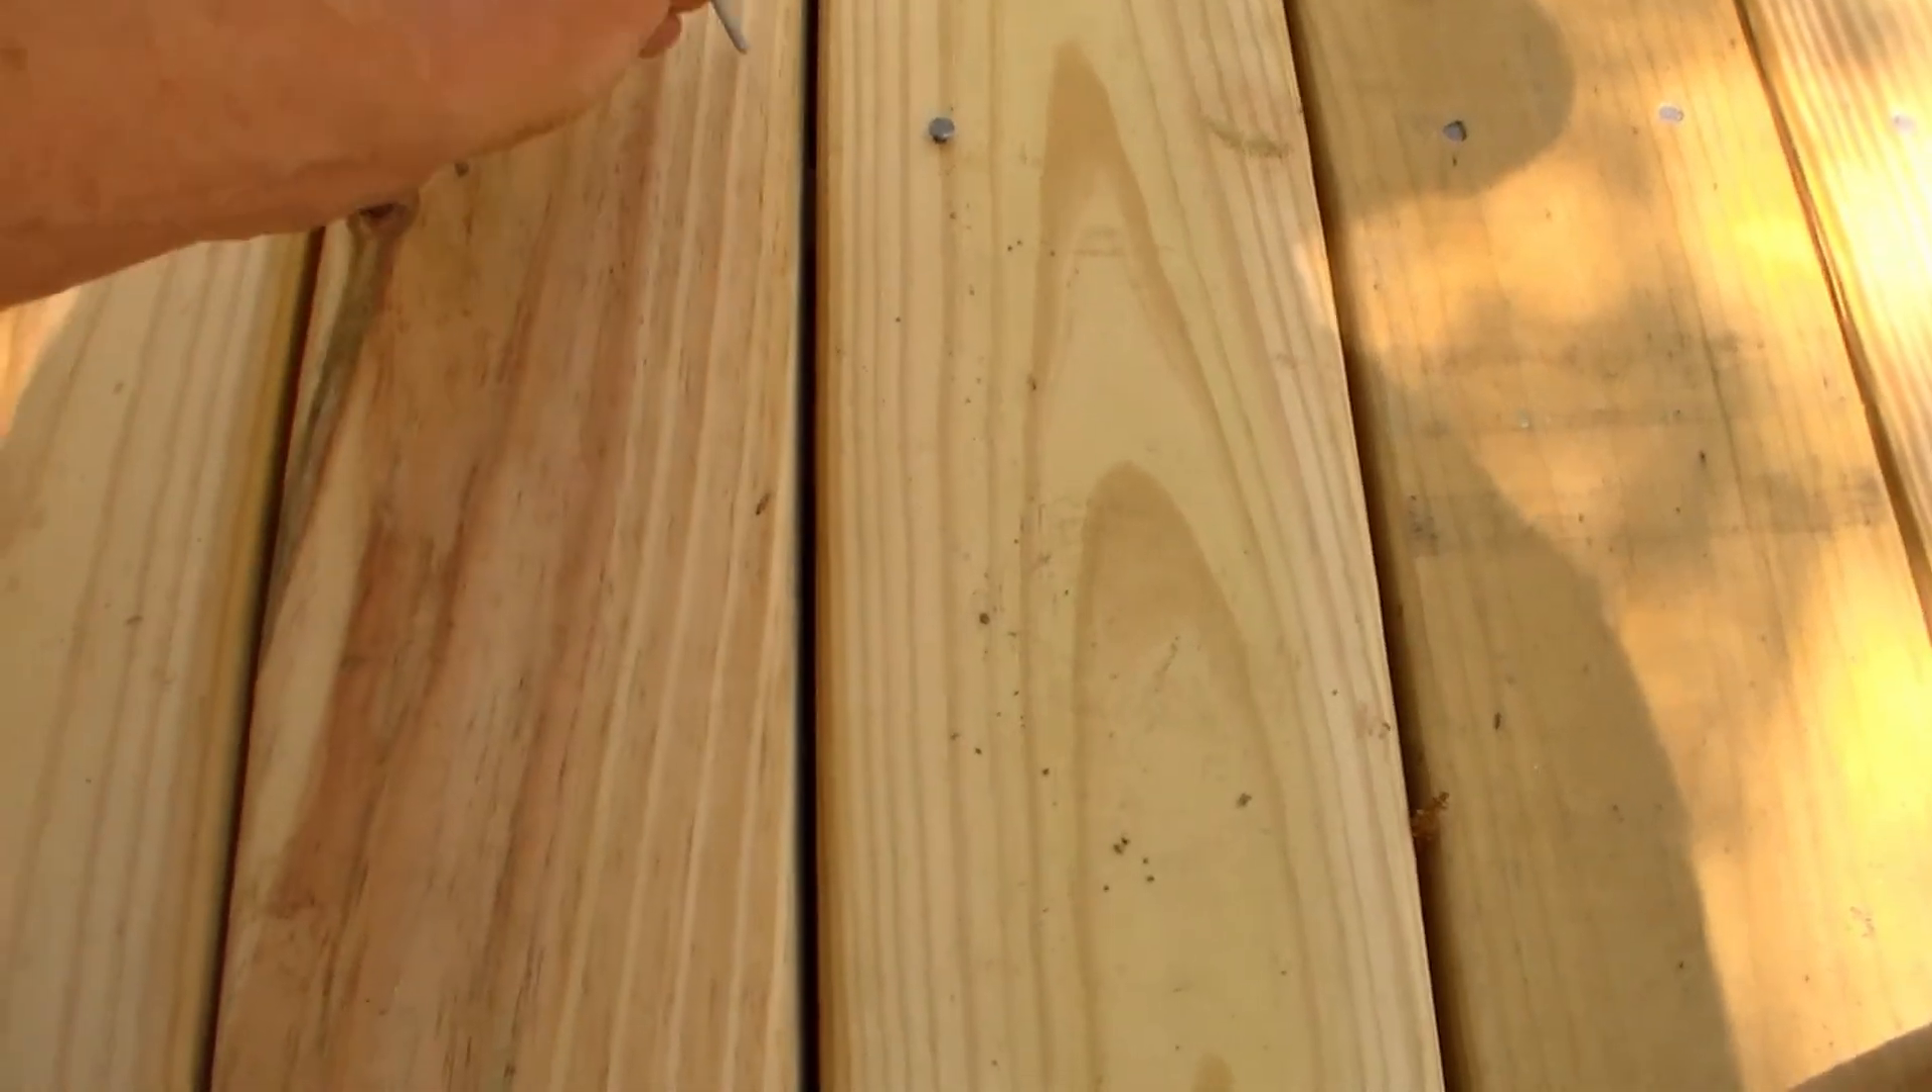So you want to leave a space between each deck board and you can see I've done that.